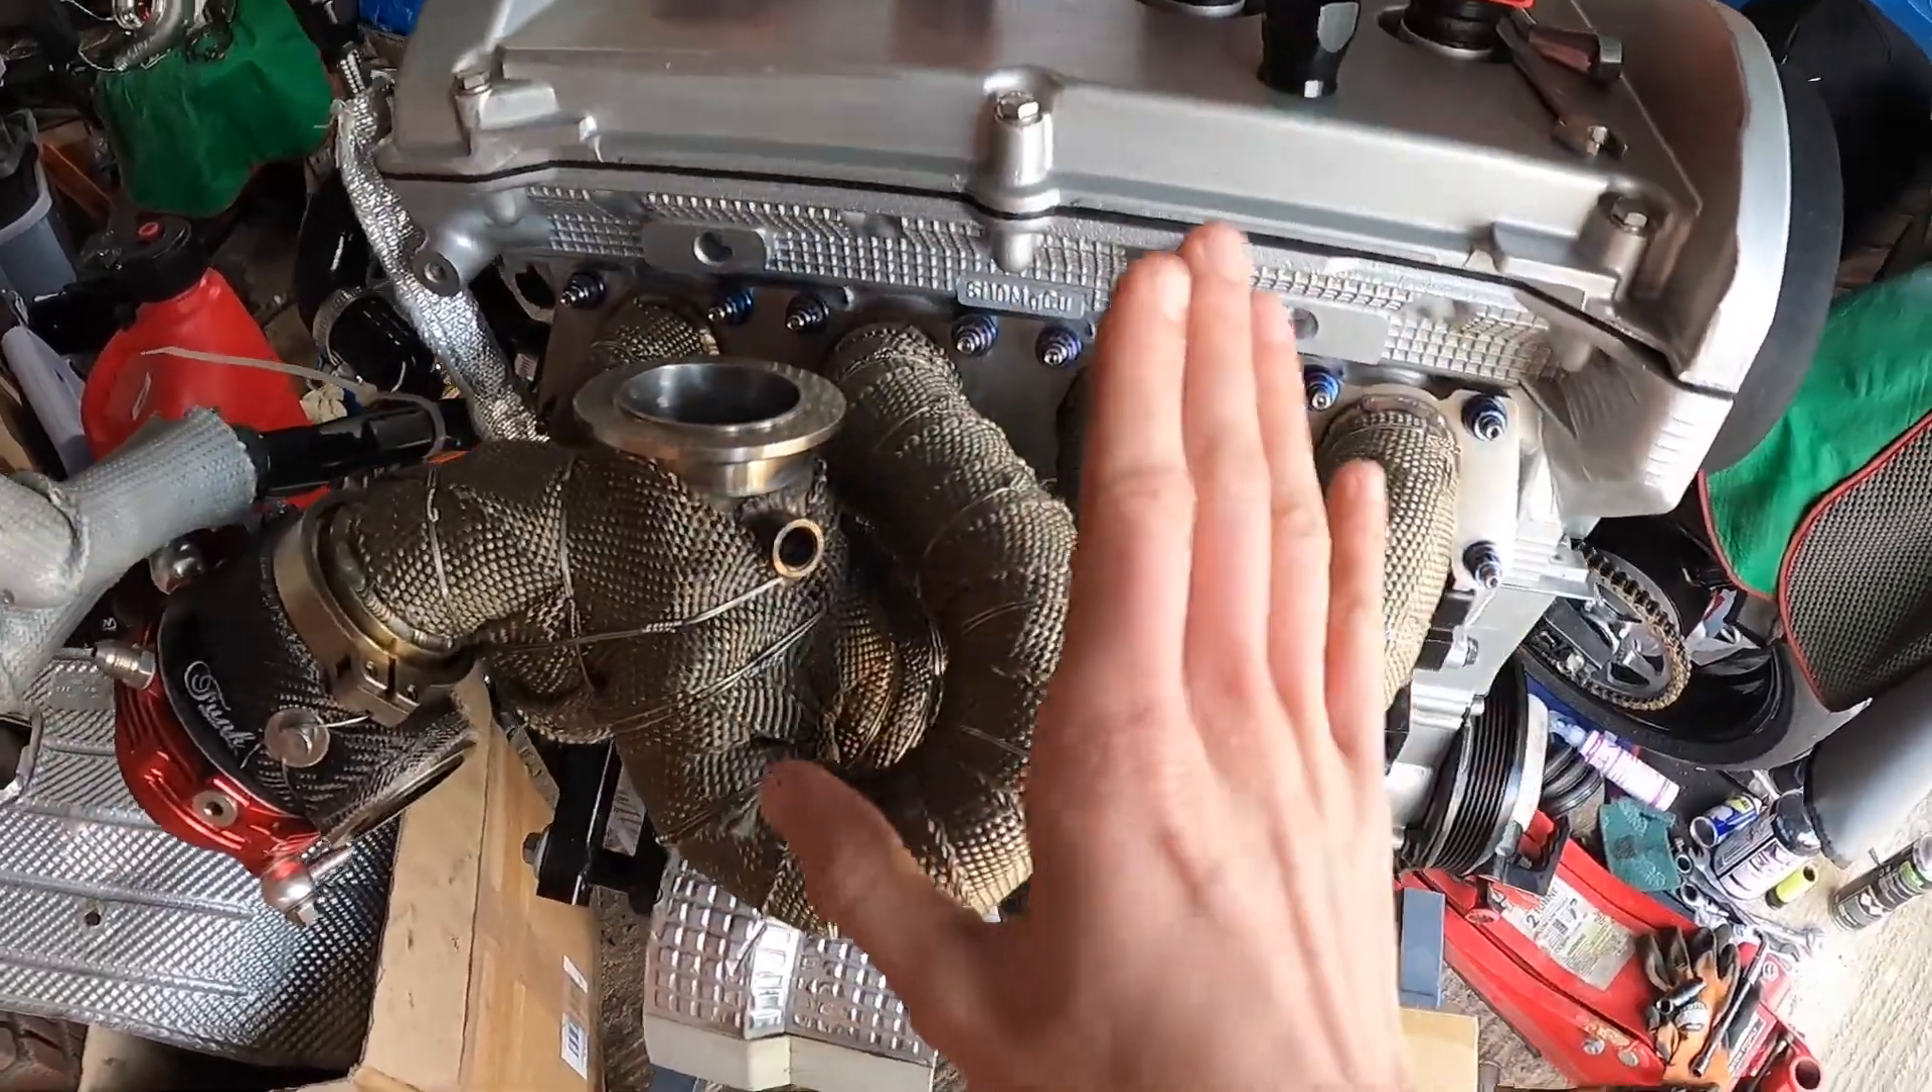So the heat wrap is all done.